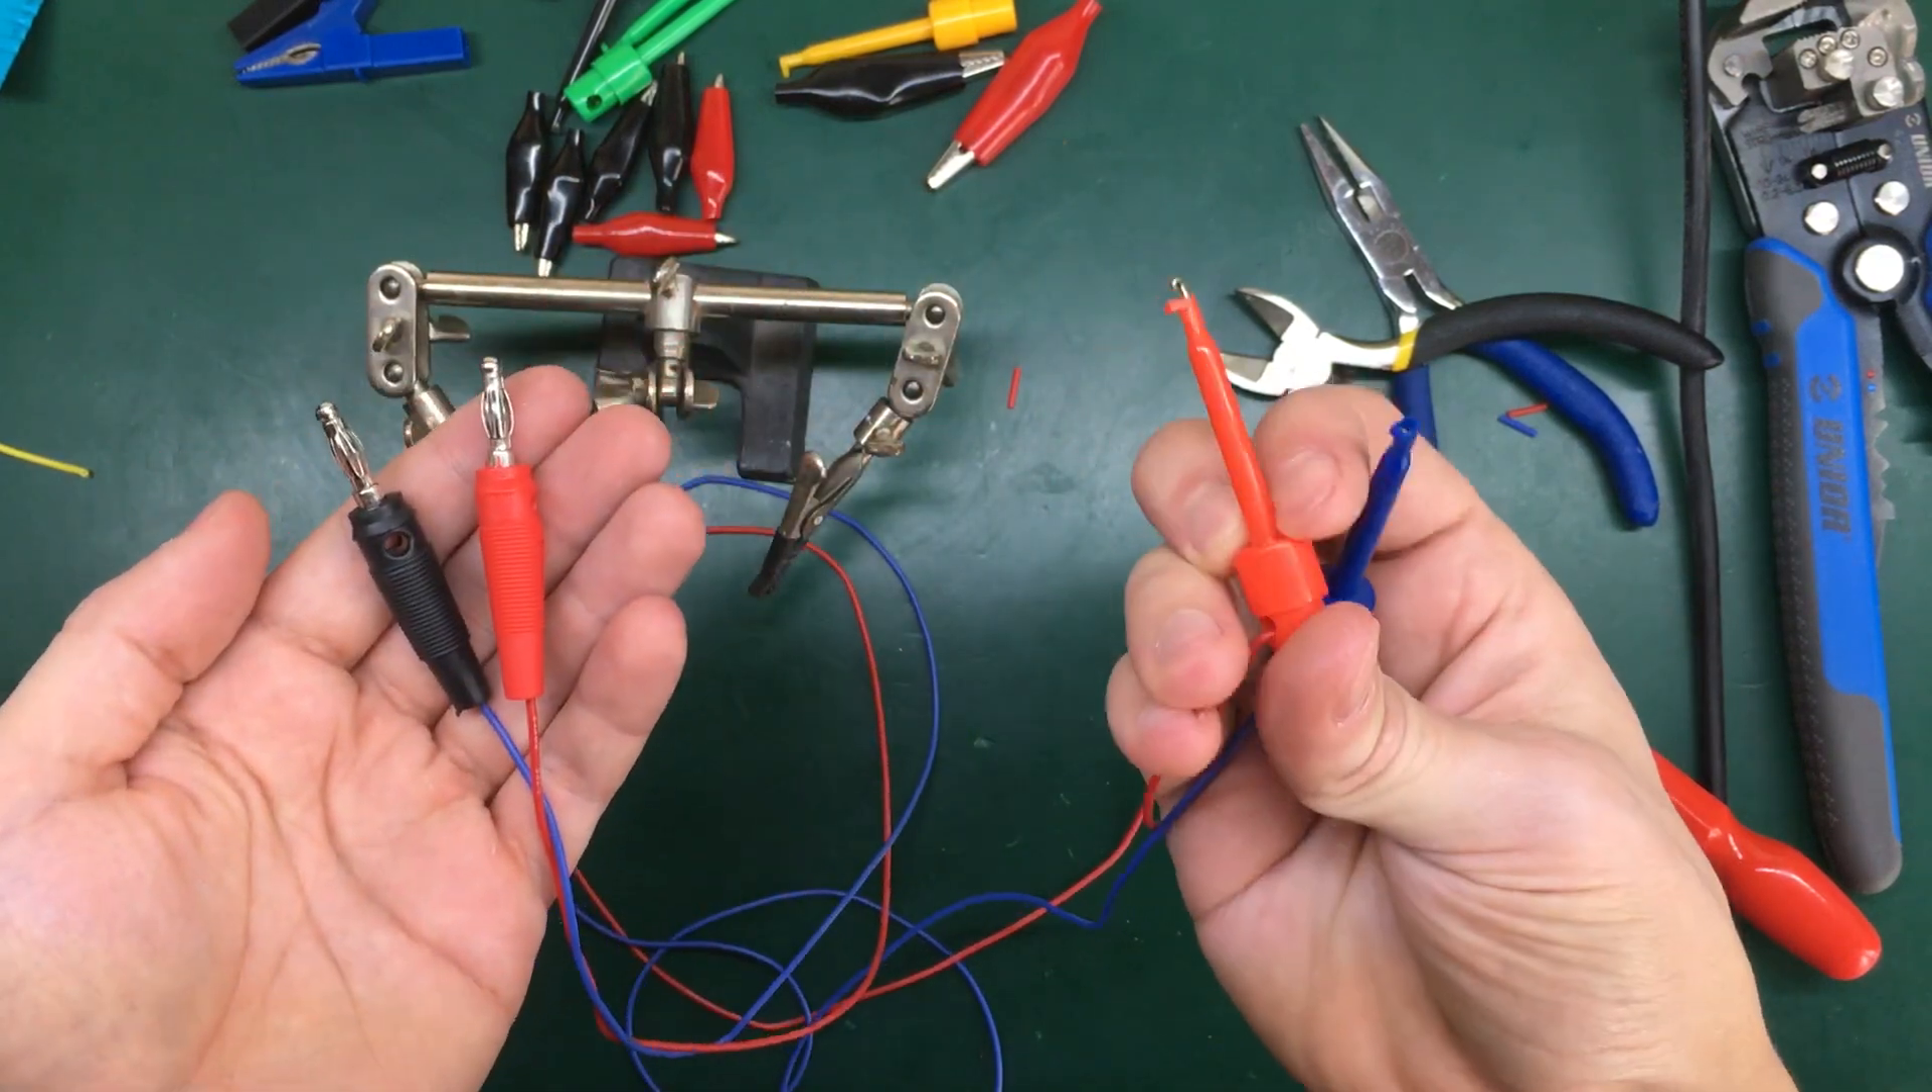And we have another pair of cables done. 4 mm banana jacks on one end. And these easy to clip on hooks on the other end.